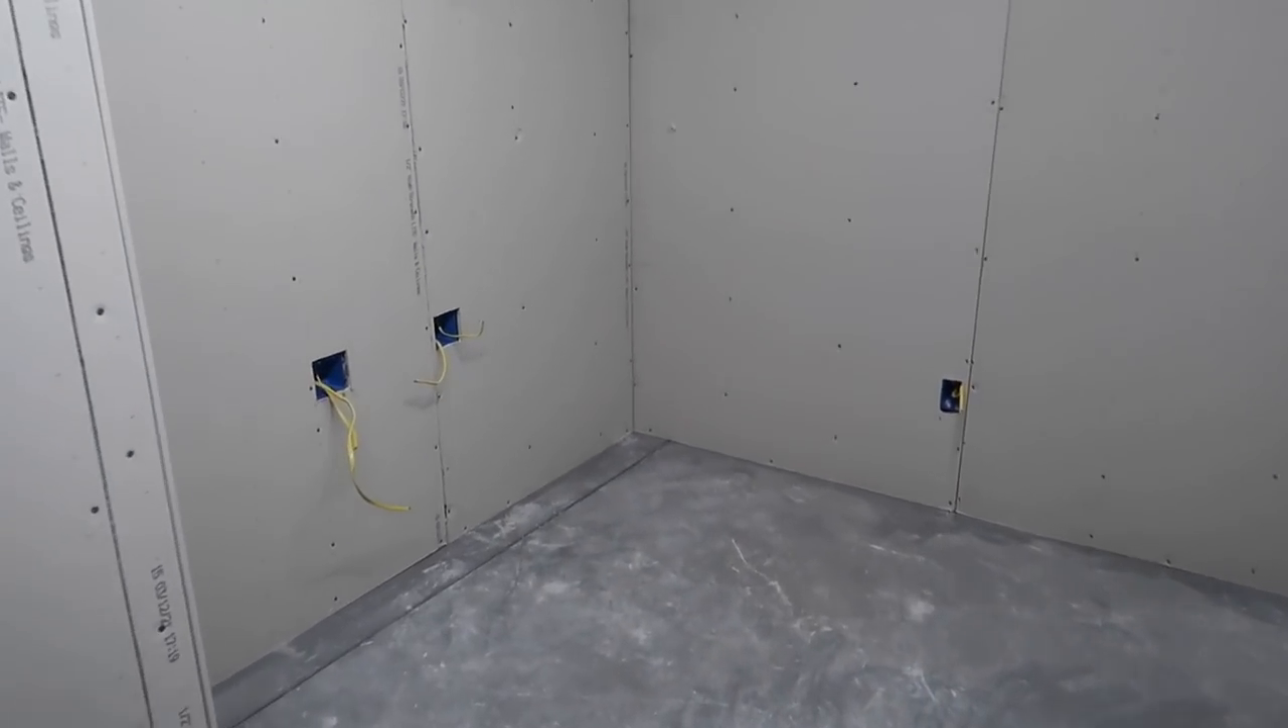You guys come into the room here It's fully sheet rocked now.